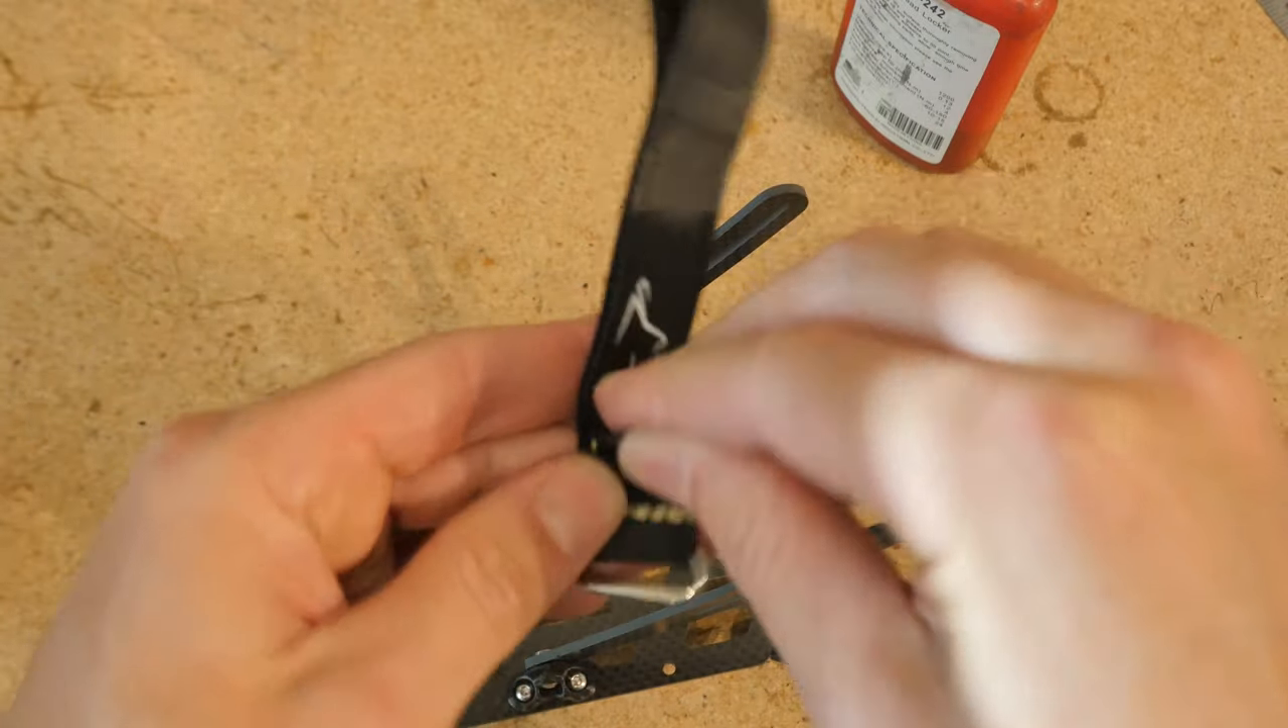Okay, almost done with the top plate. The next thing we have to do is install the battery straps.